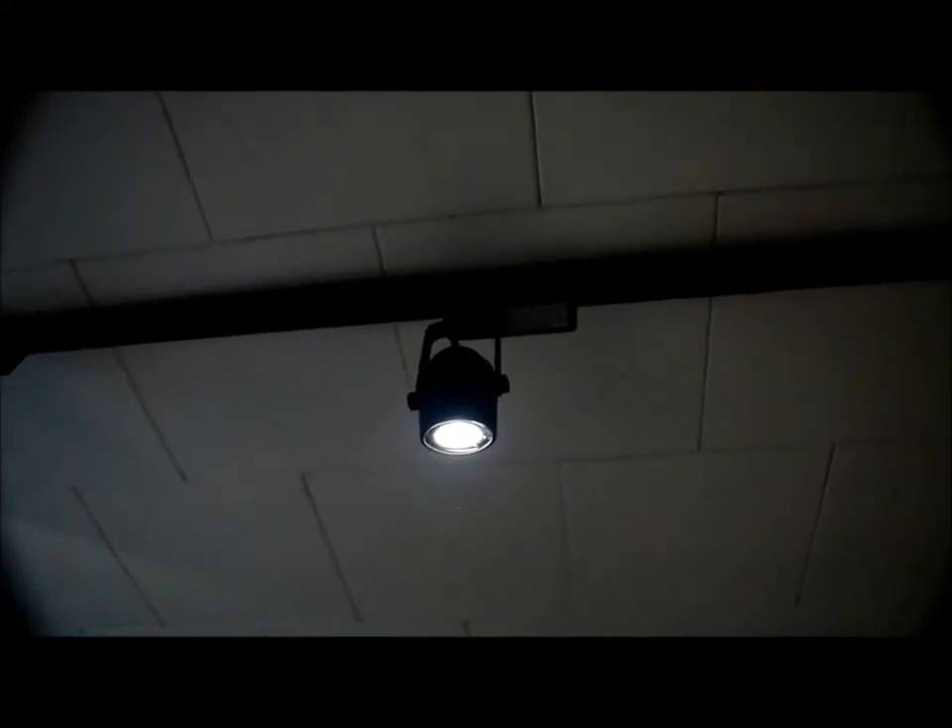So these are the lights installed in the ballast and mounted into the track lighting.